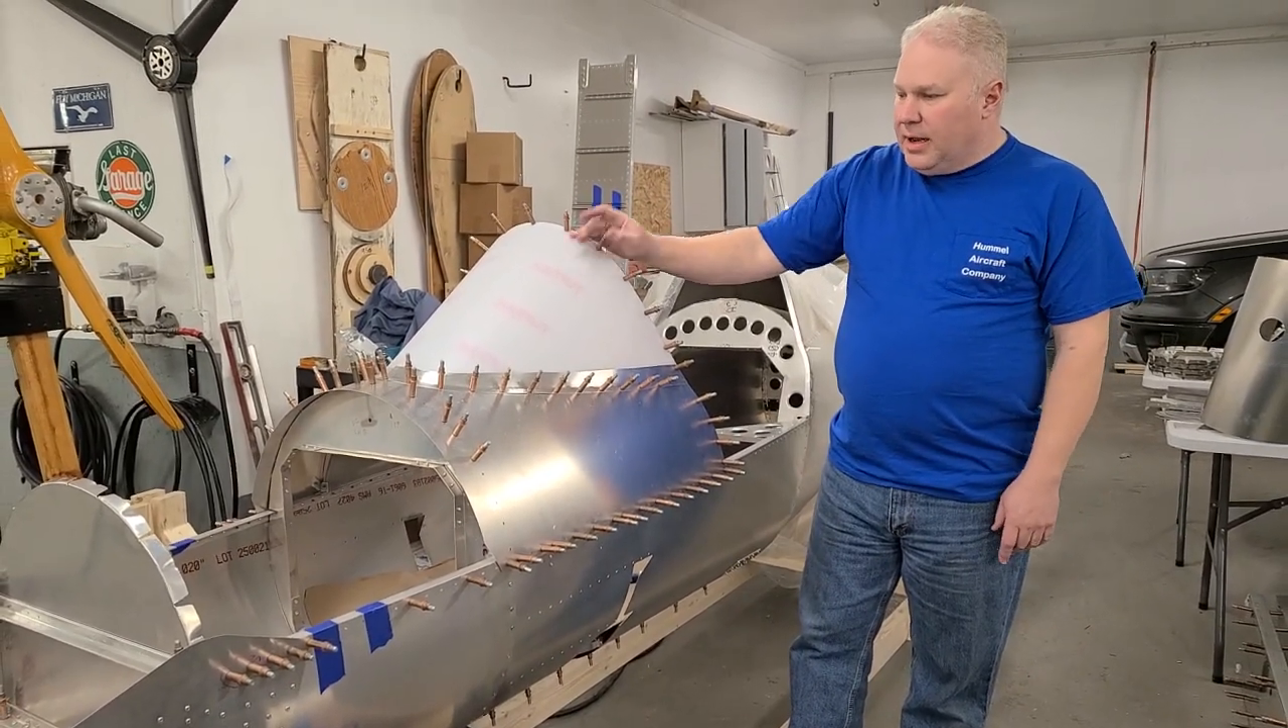So, you can see the windshield is not fully riveted in here yet.